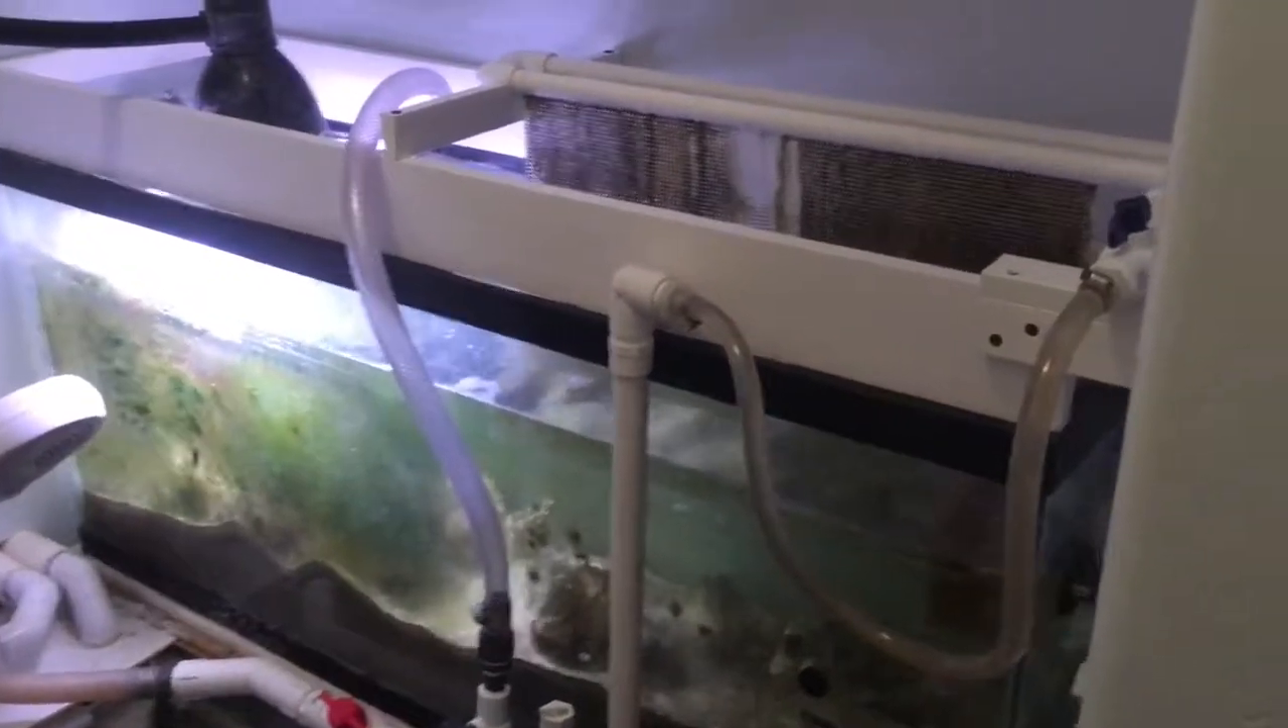I mounted this algae scrubber above my refugium that's a 55 gallon tank and it covers half of it.